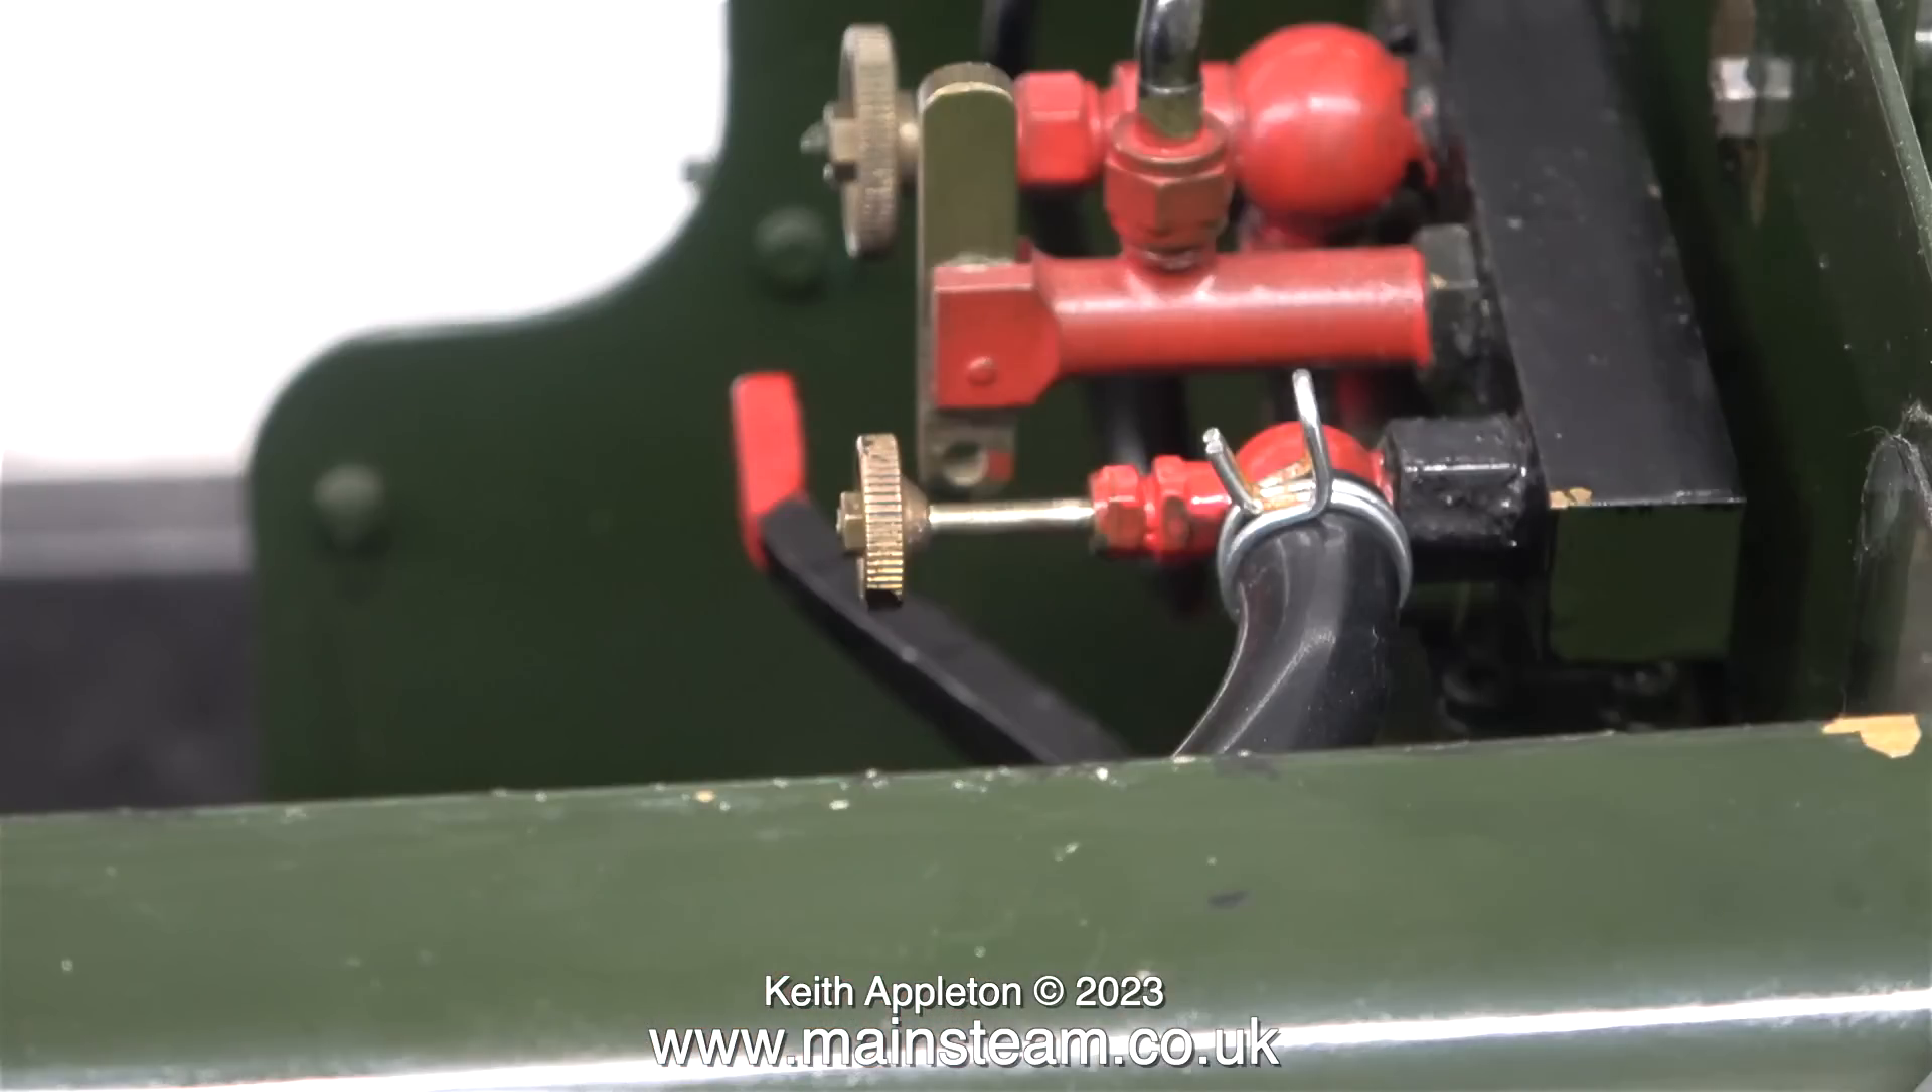I refitted the airline with the spring clip to the blower valve.